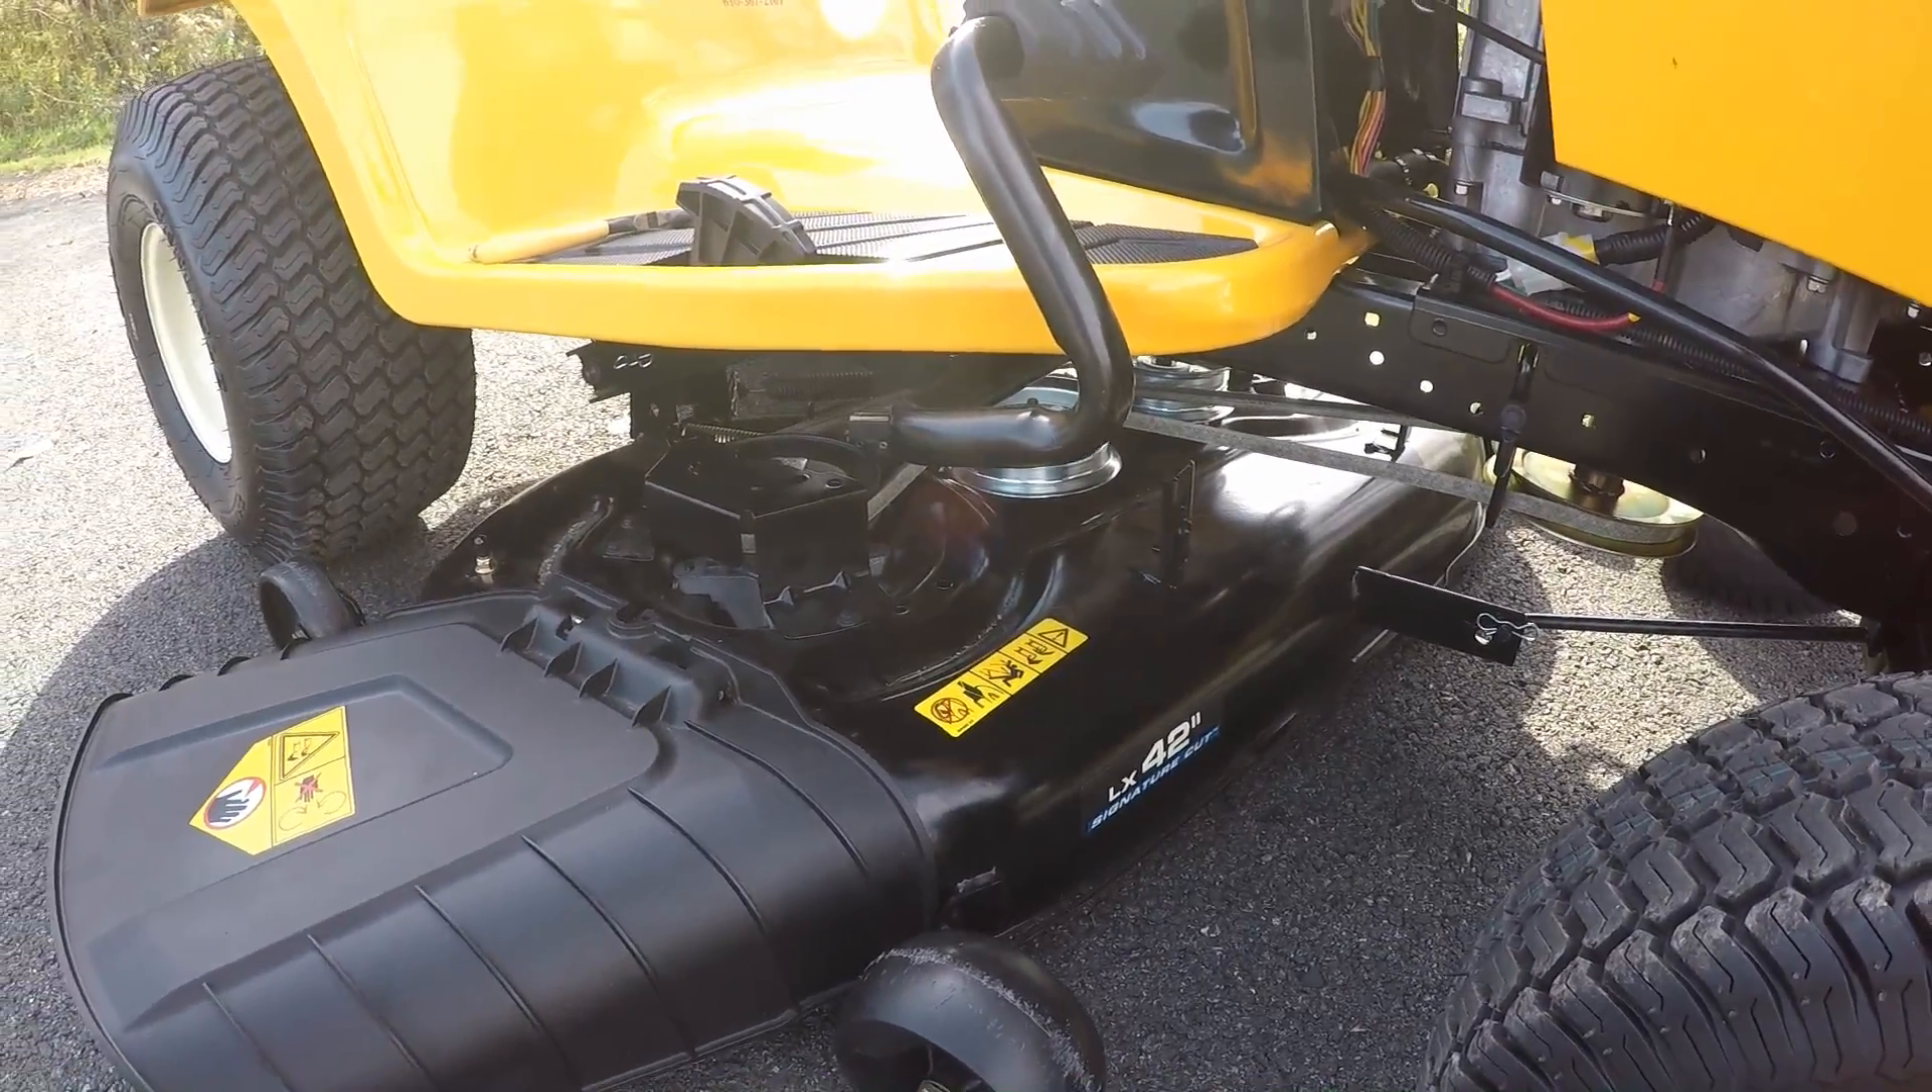We got our mower deck back on again and we're ready to go mow.